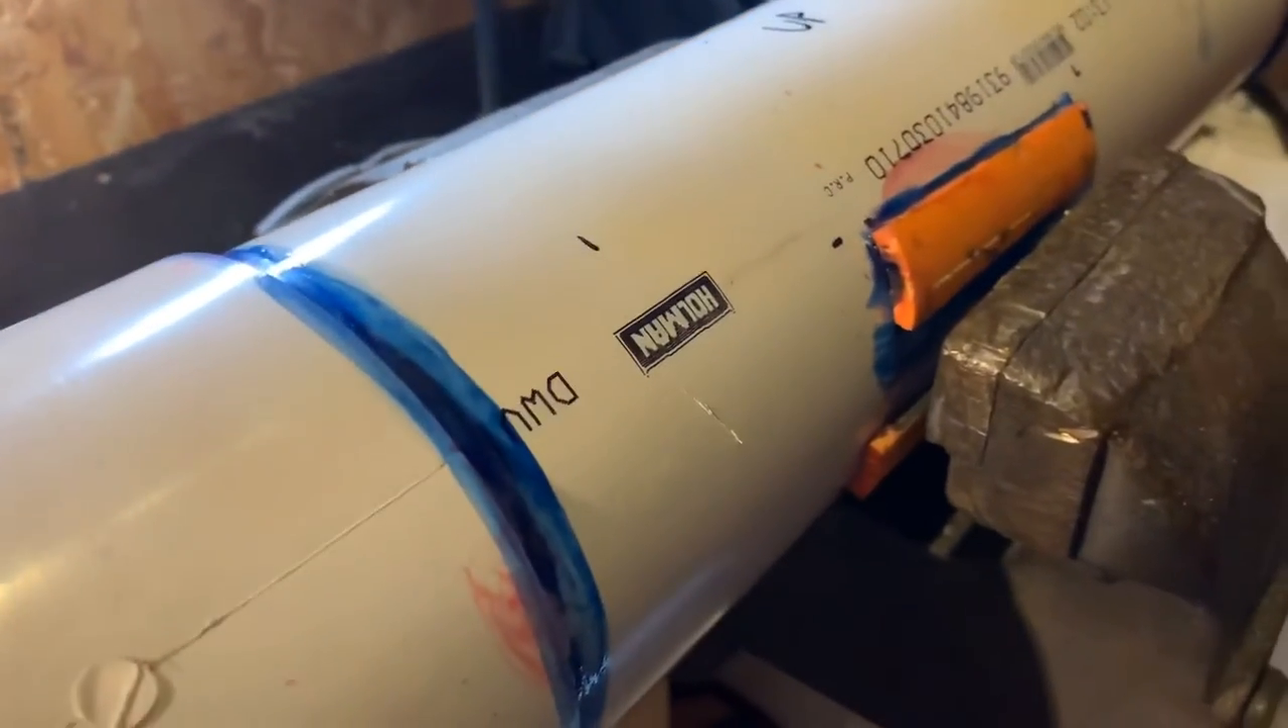Okay, so what we've got basically, I put the tube in the vise, and I've glued on these other bits of PVC from a different pipe.